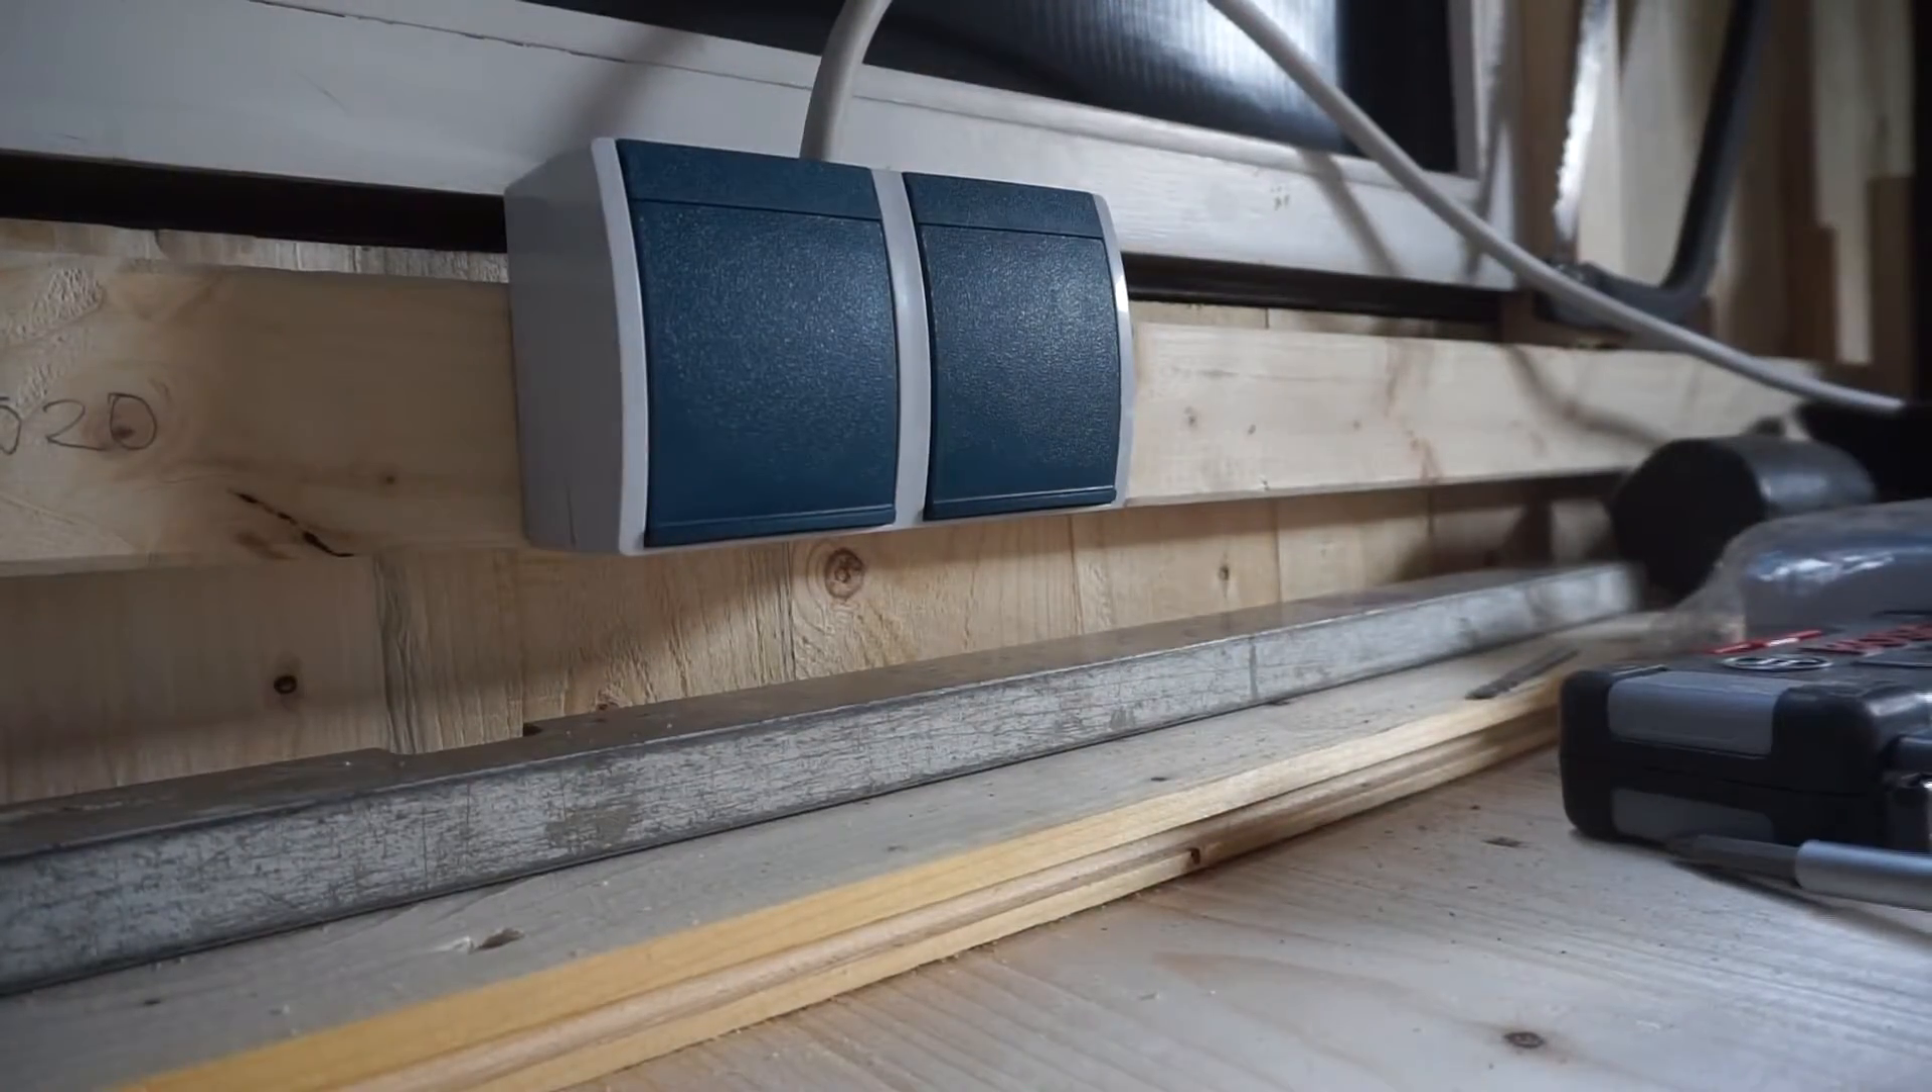Kabel ist drin. Steckdose ist dran.